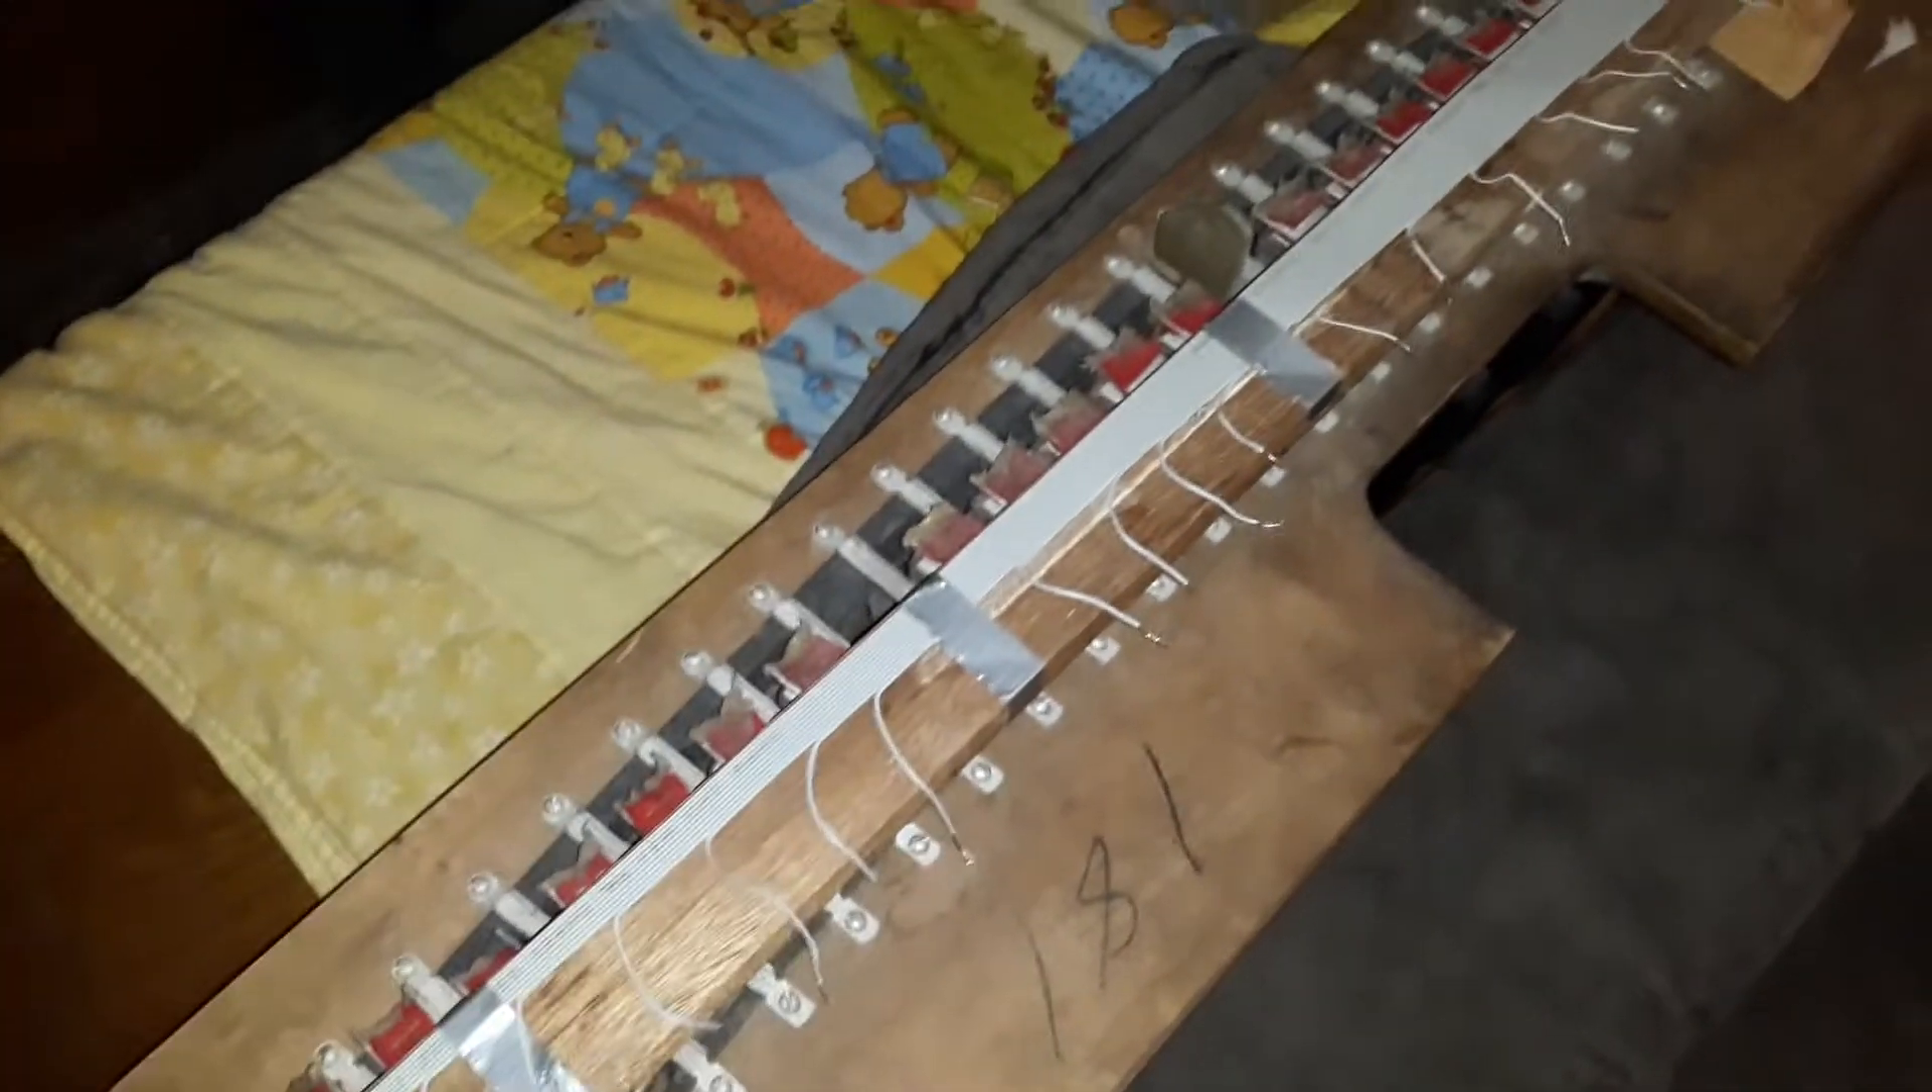This ribbon cable I've just loosely attached it with some duct tape at the moment to hold it in place.